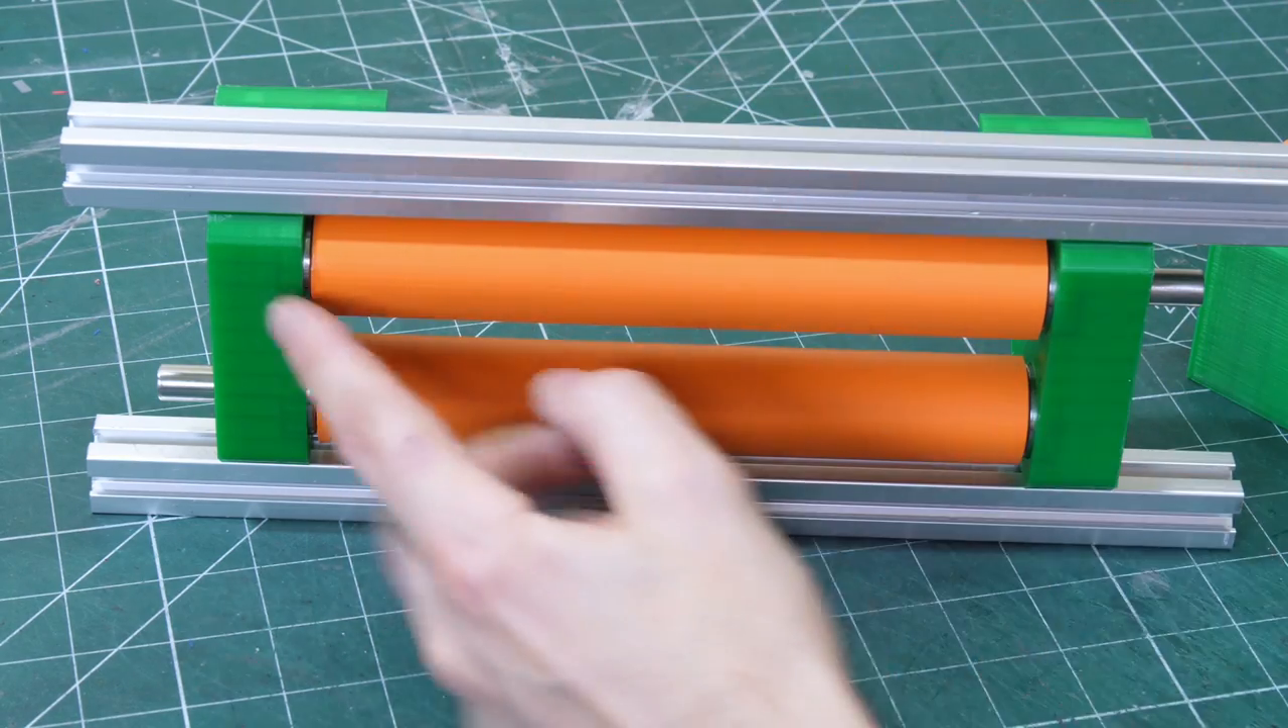So as you can see, I've made a pair of rollers on bearings and steel shaft, and hopefully they're going to work just like a Nerf gun to take the Nerfs and shoot them all the way through.